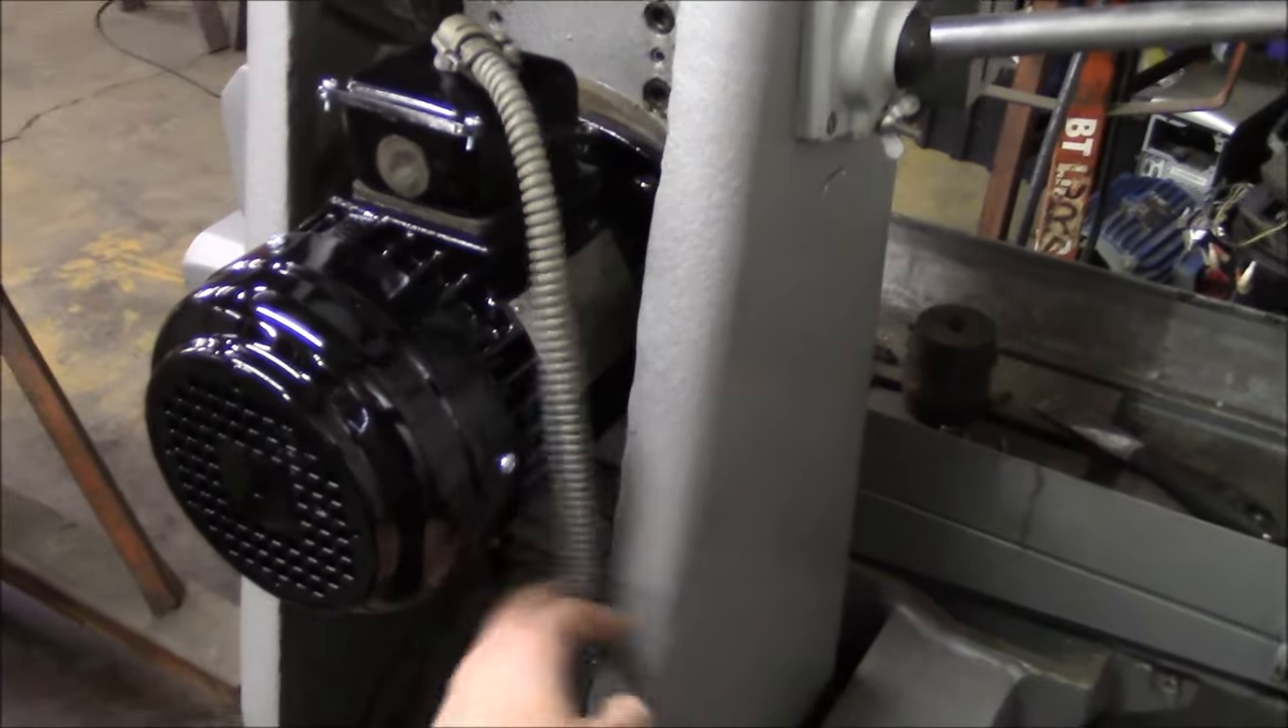Okay here's the uh spindle motor installed on the grinder.